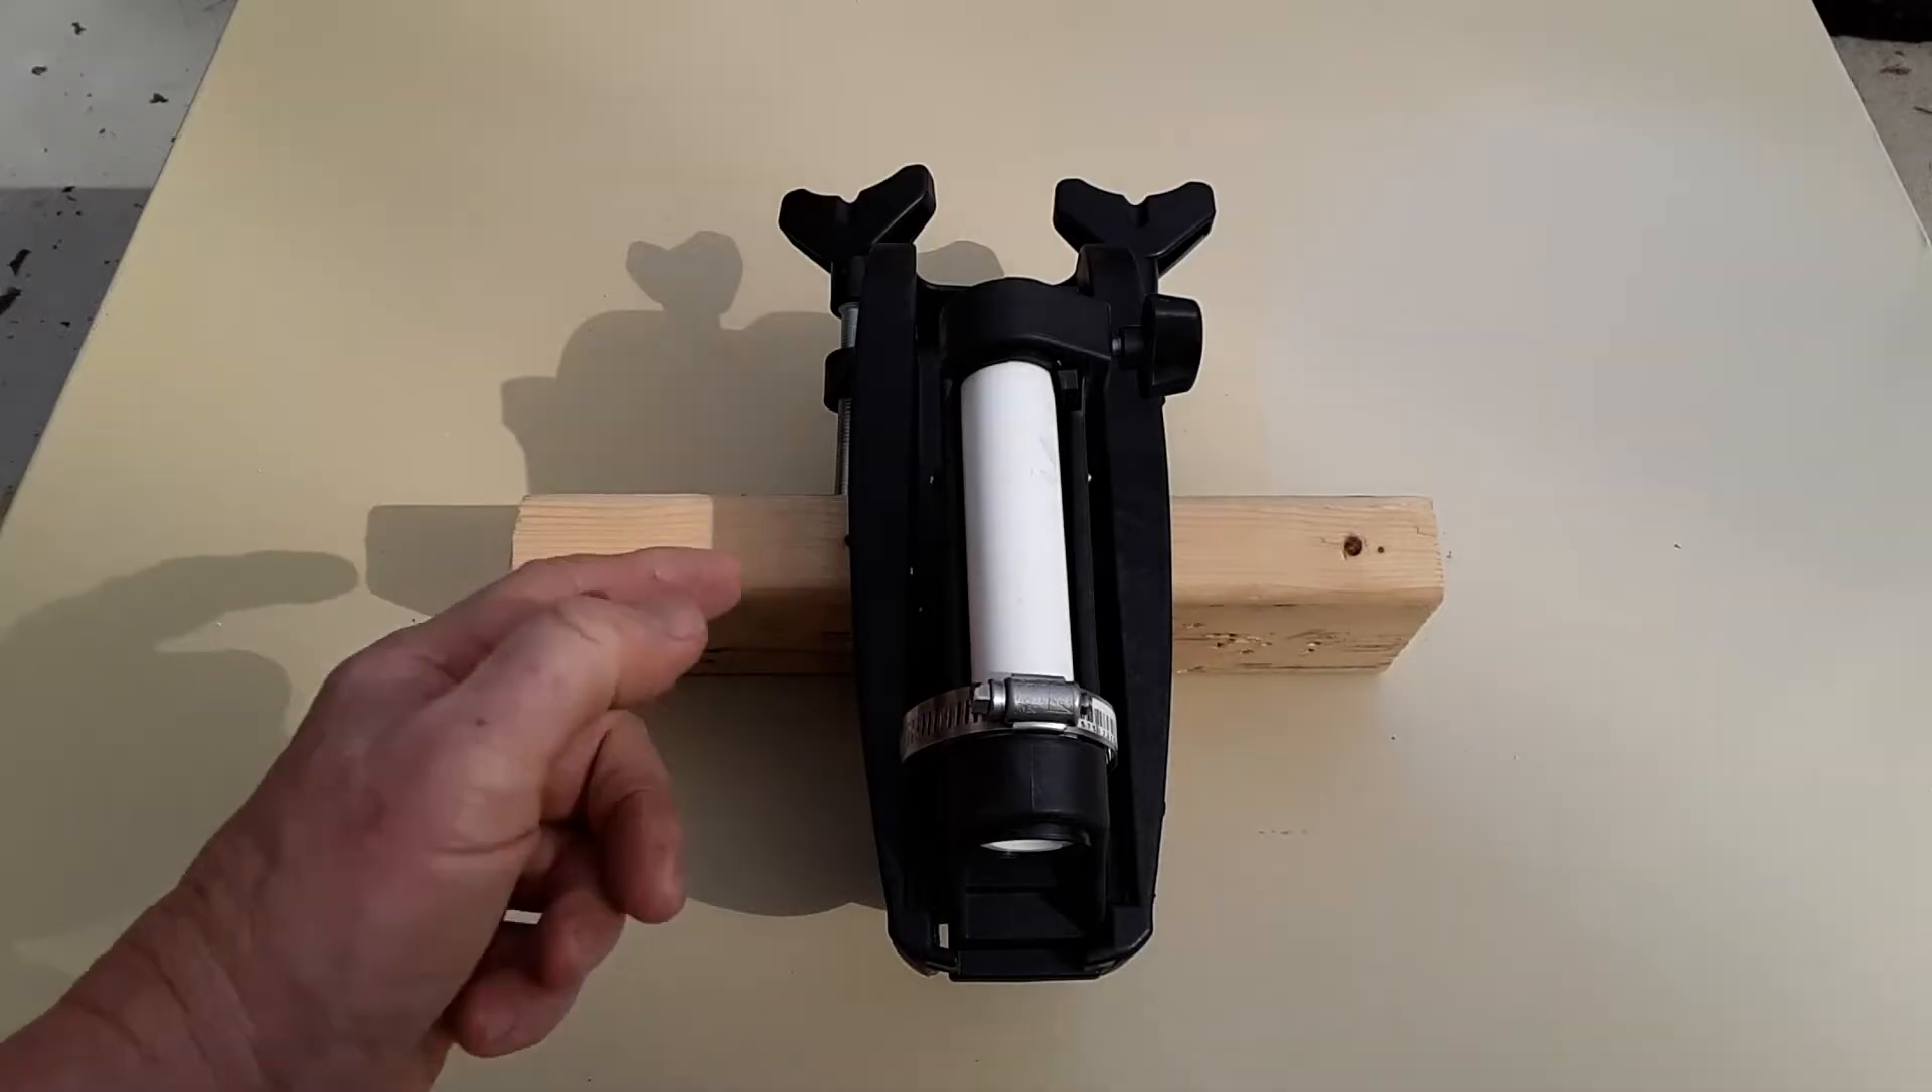Now that I have the PVC pipe in there and acting as a sleeve, I also added this stainless steel hose clamp just to keep it in place so it doesn't possibly fall out.